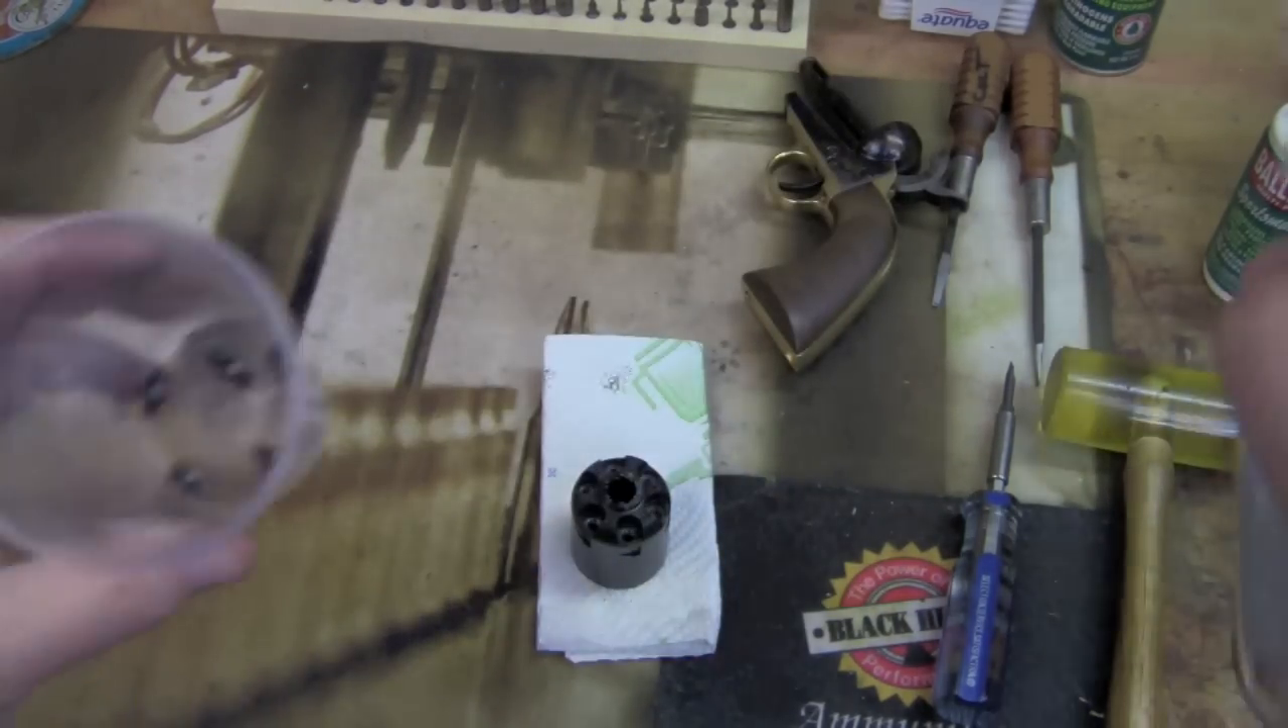Okay, so we've removed all the nipples from the cylinder and I've chucked them into this plastic cup.